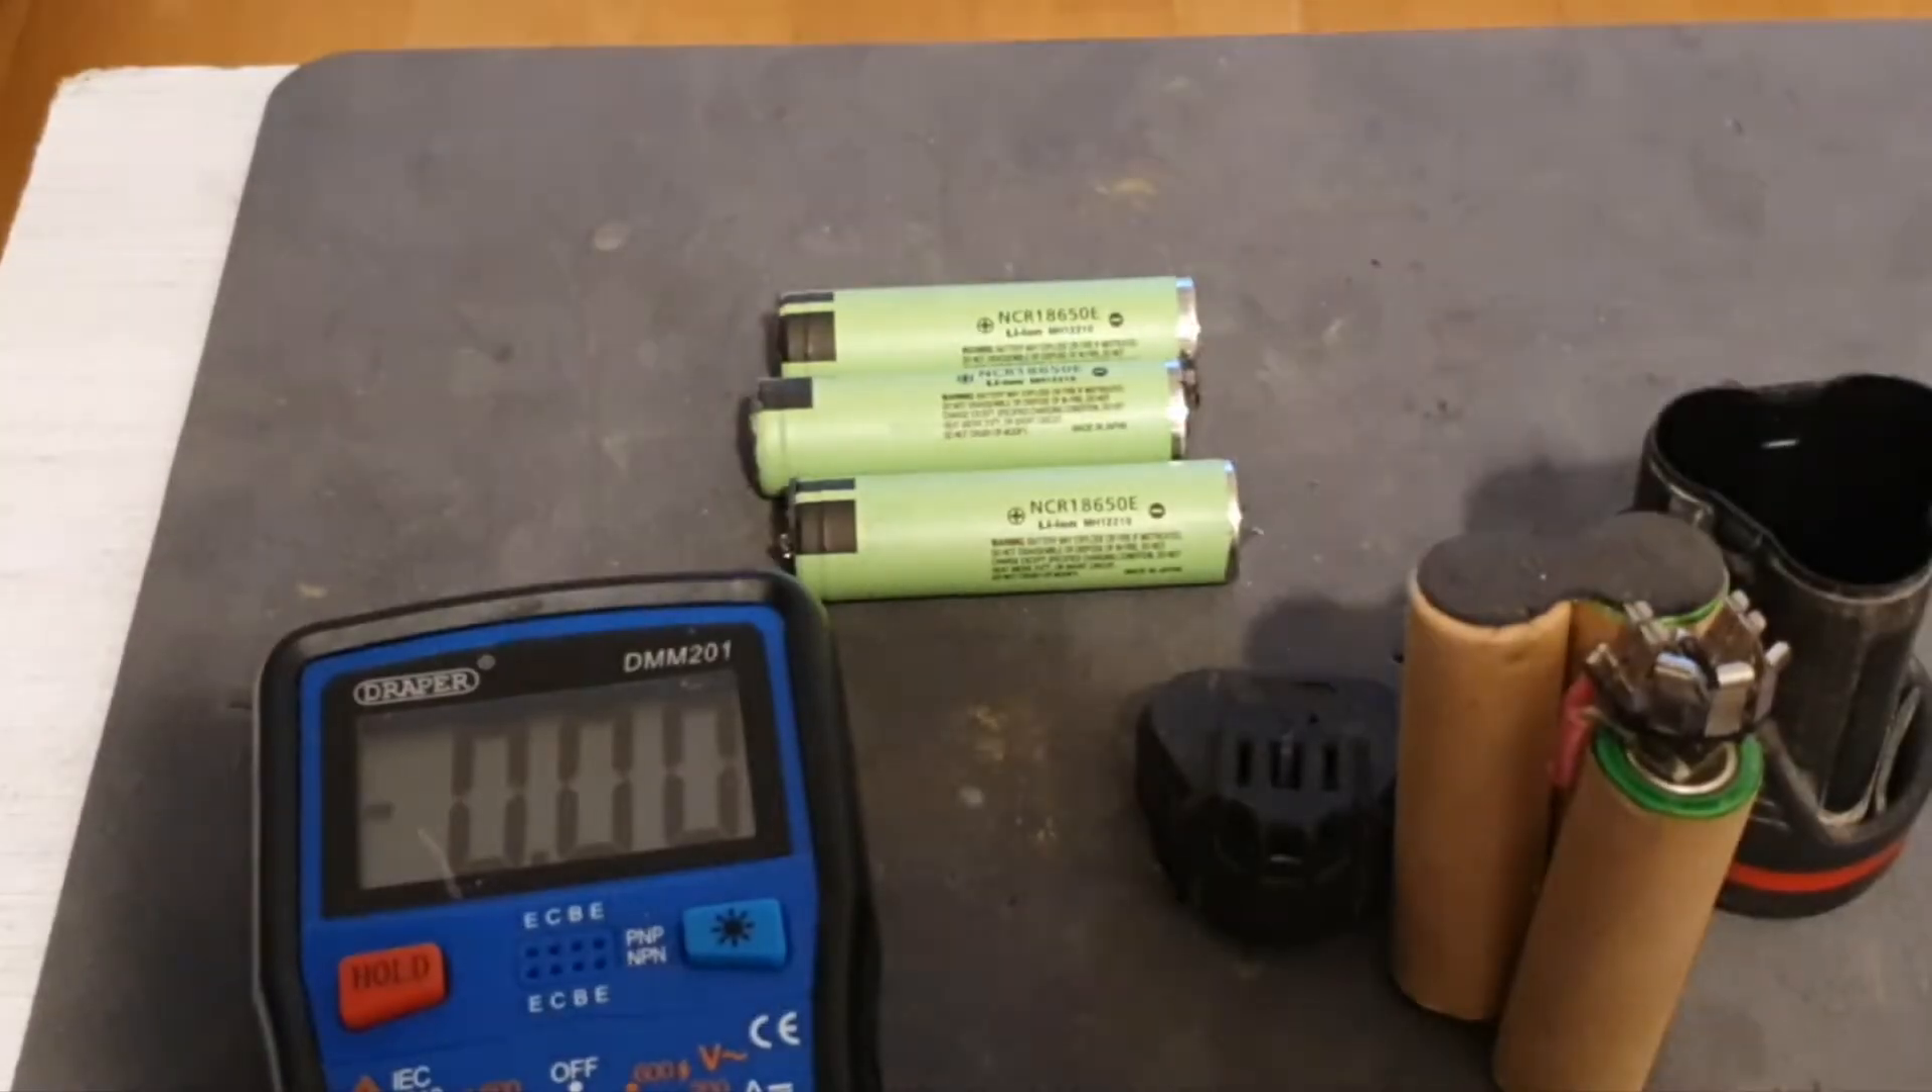That's your three cells removed now so to check the voltage of each of them to see if they're we've got a good voltage and nice and well balanced.